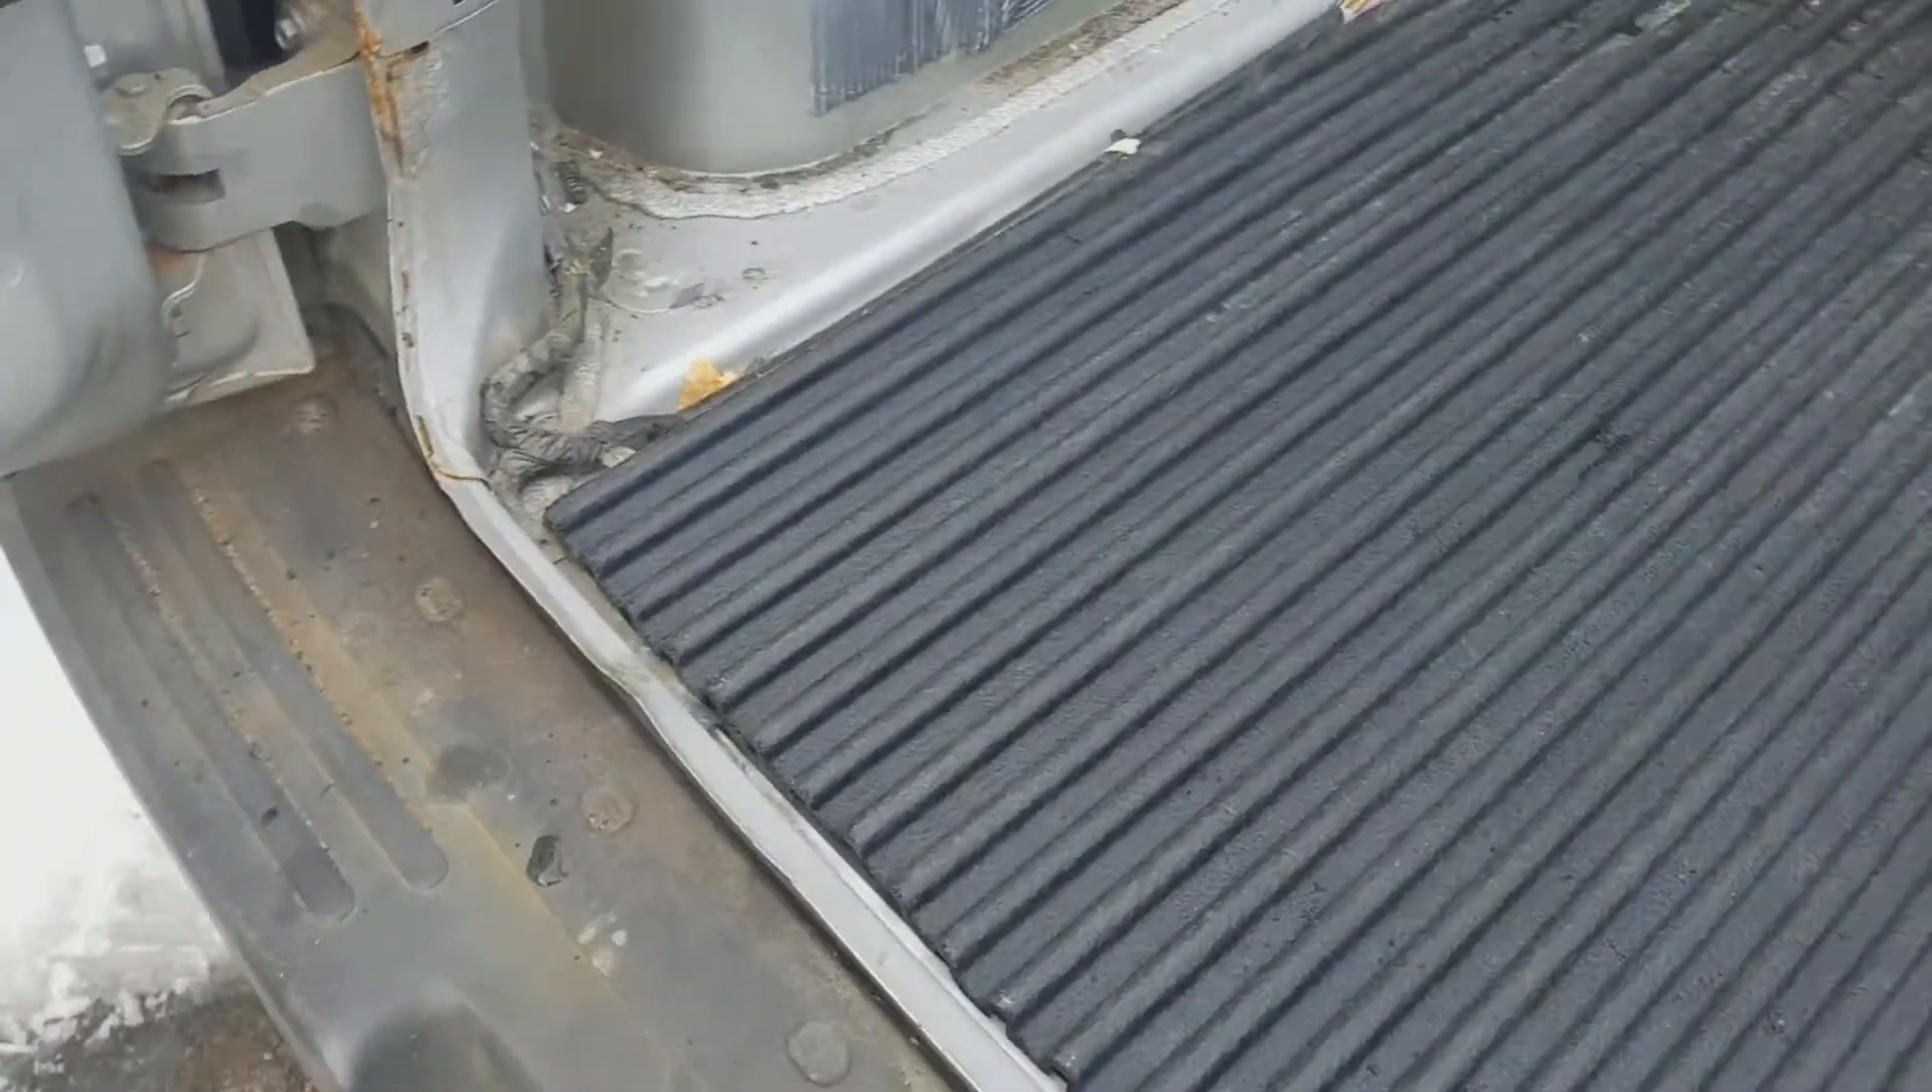So the pickup bed main portion is in. It's even kind of rounded to fit the contour of the bumper.